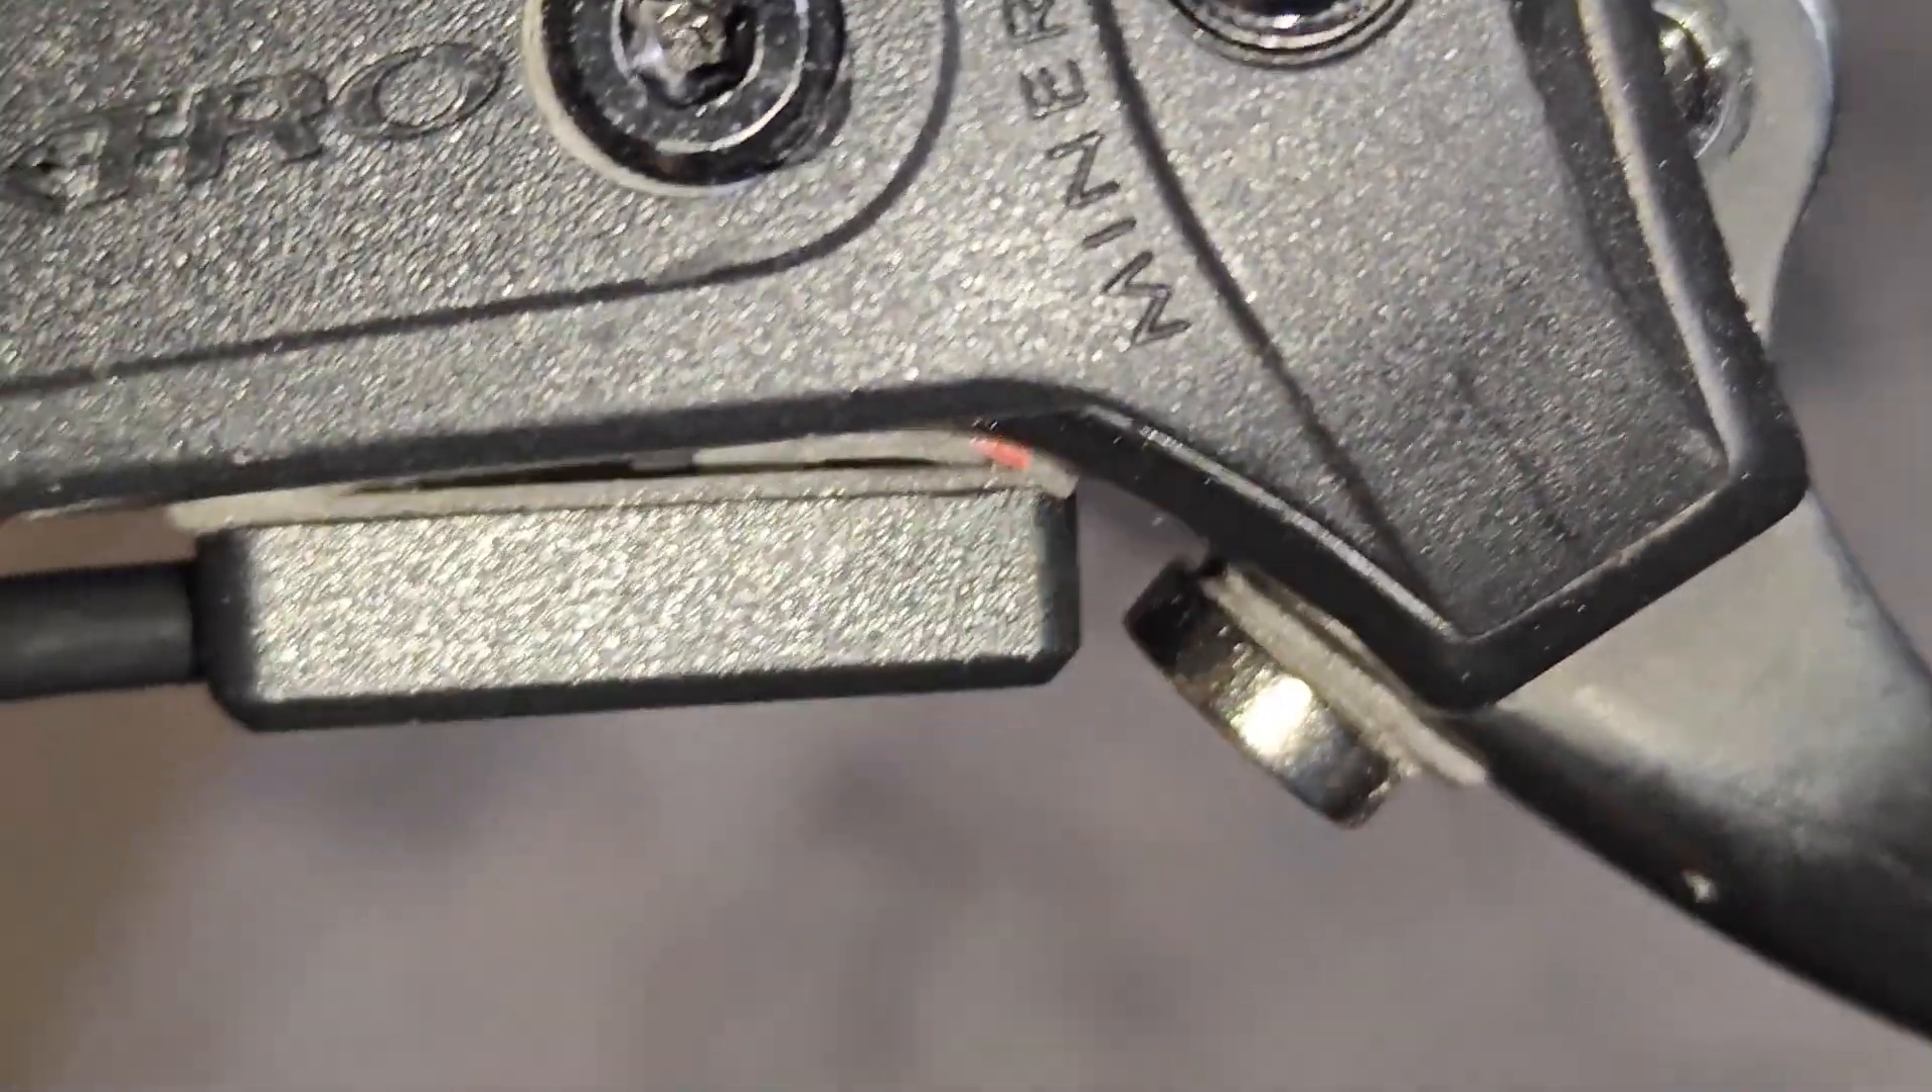Another improvement I want to make is with these brake sensors. You can see there's still a little bit of daylight in between there.